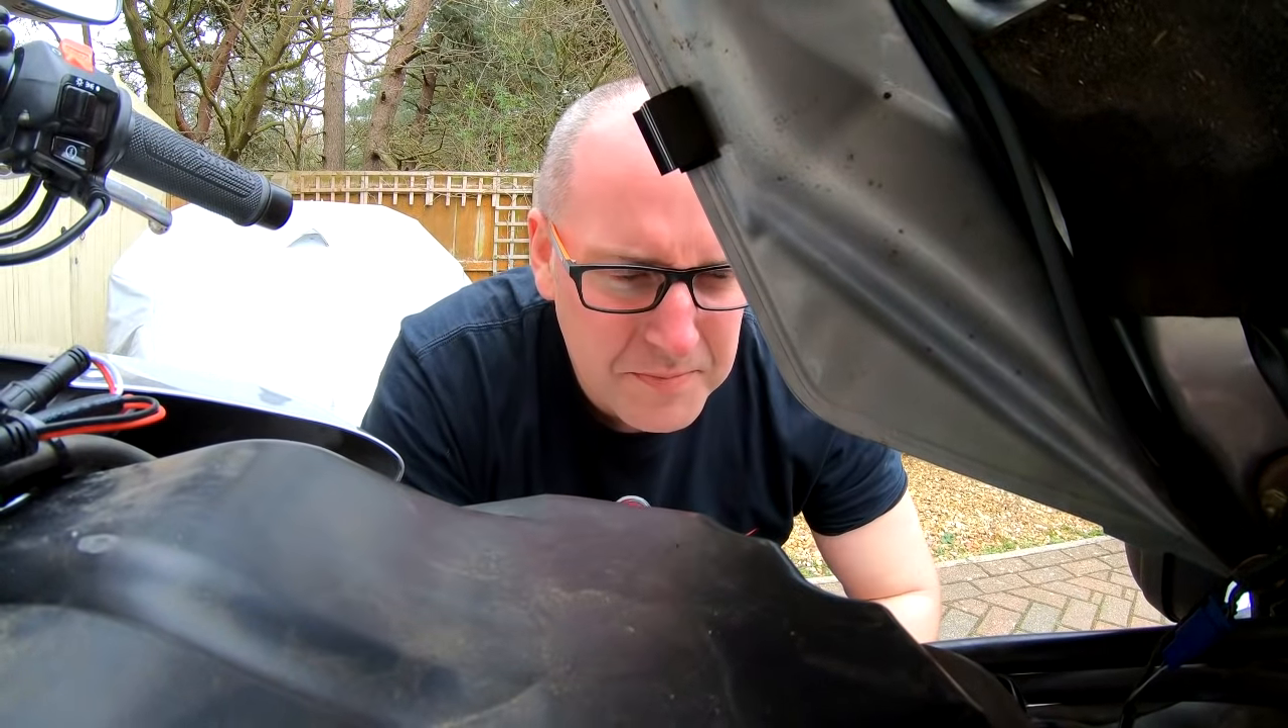Now all that remains is to uh put the tank back down um start her up and make sure uh make sure she runs fine.